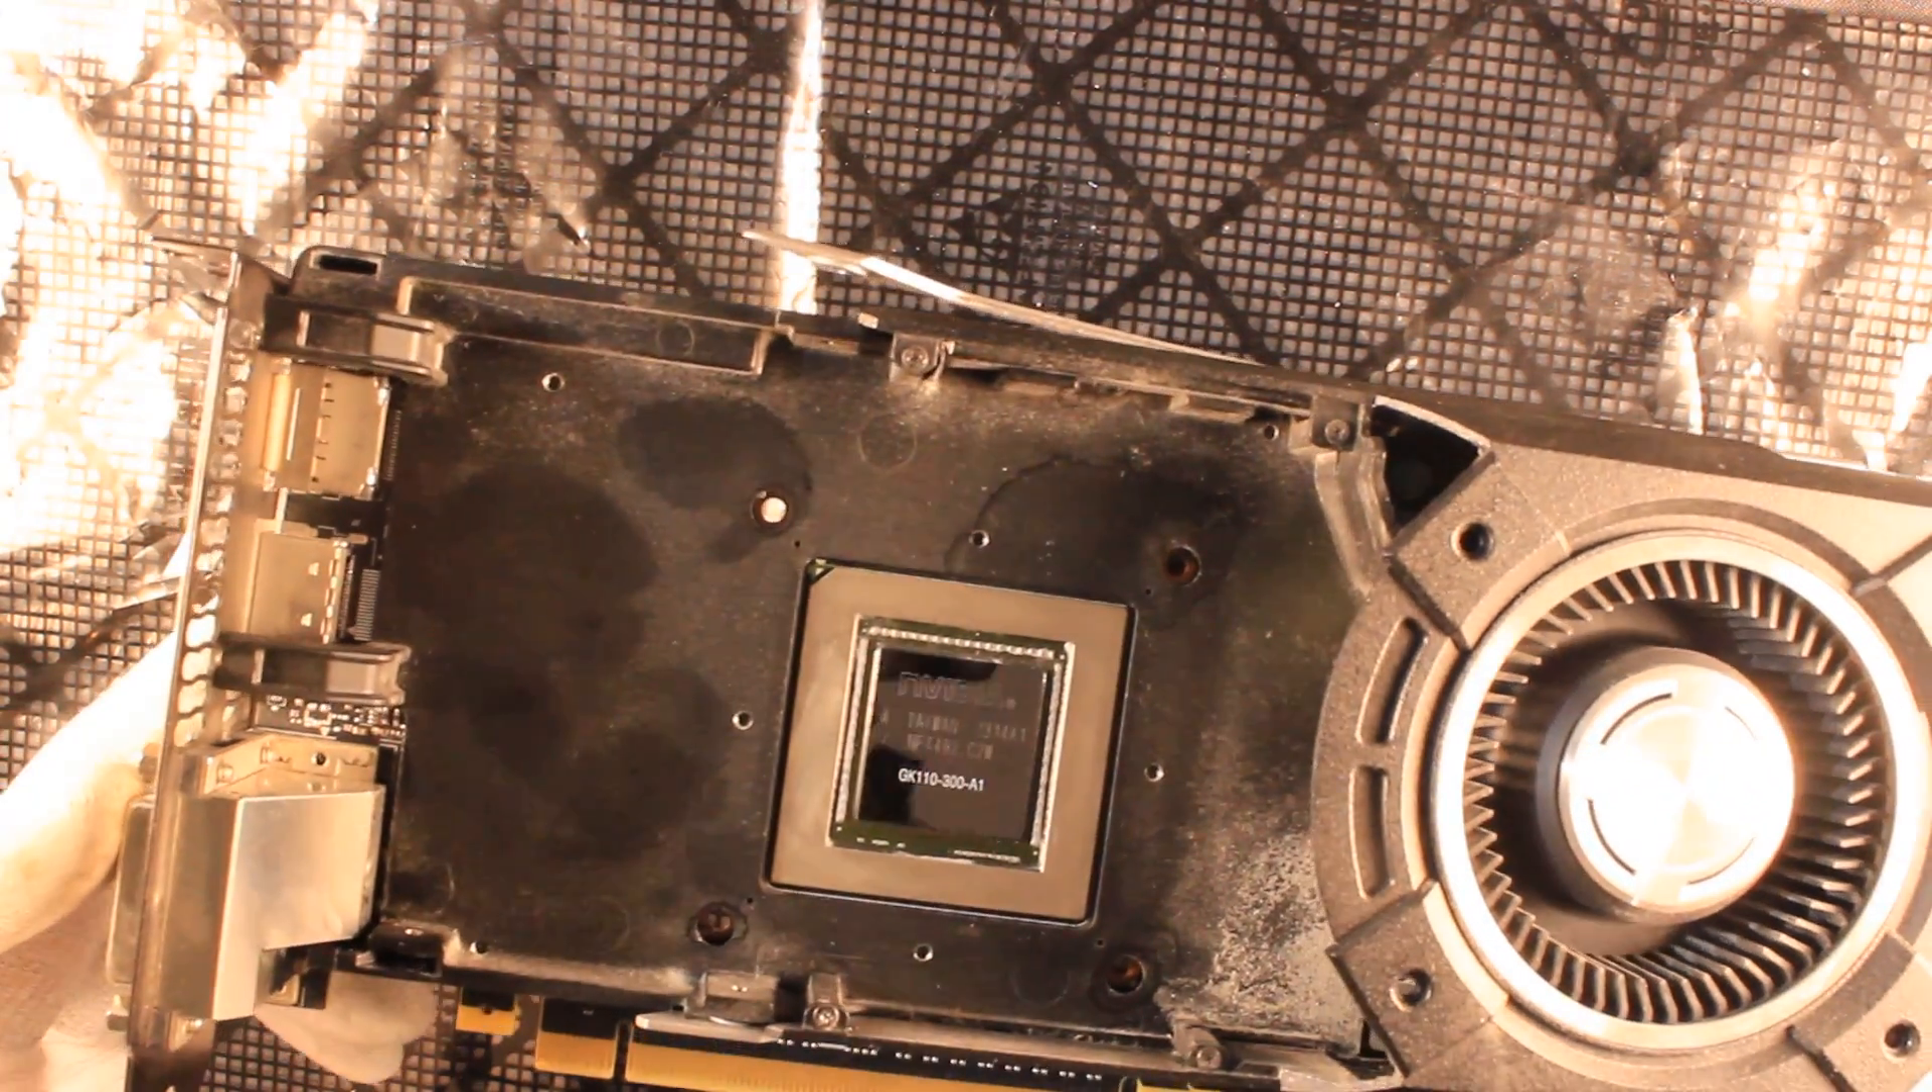We haven't attached yet the real cooling element the so-called cooling chamber on top of the gpu and that is the next step.